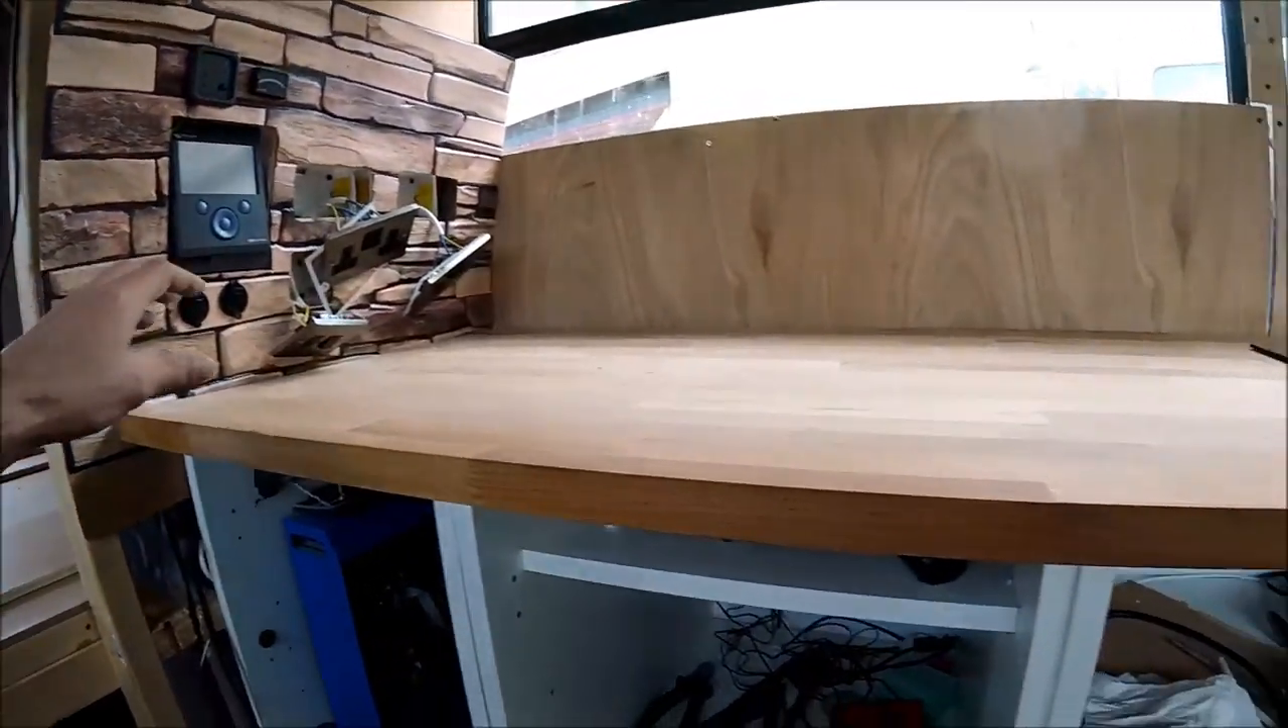I've just got to finish off getting all the sockets in place.